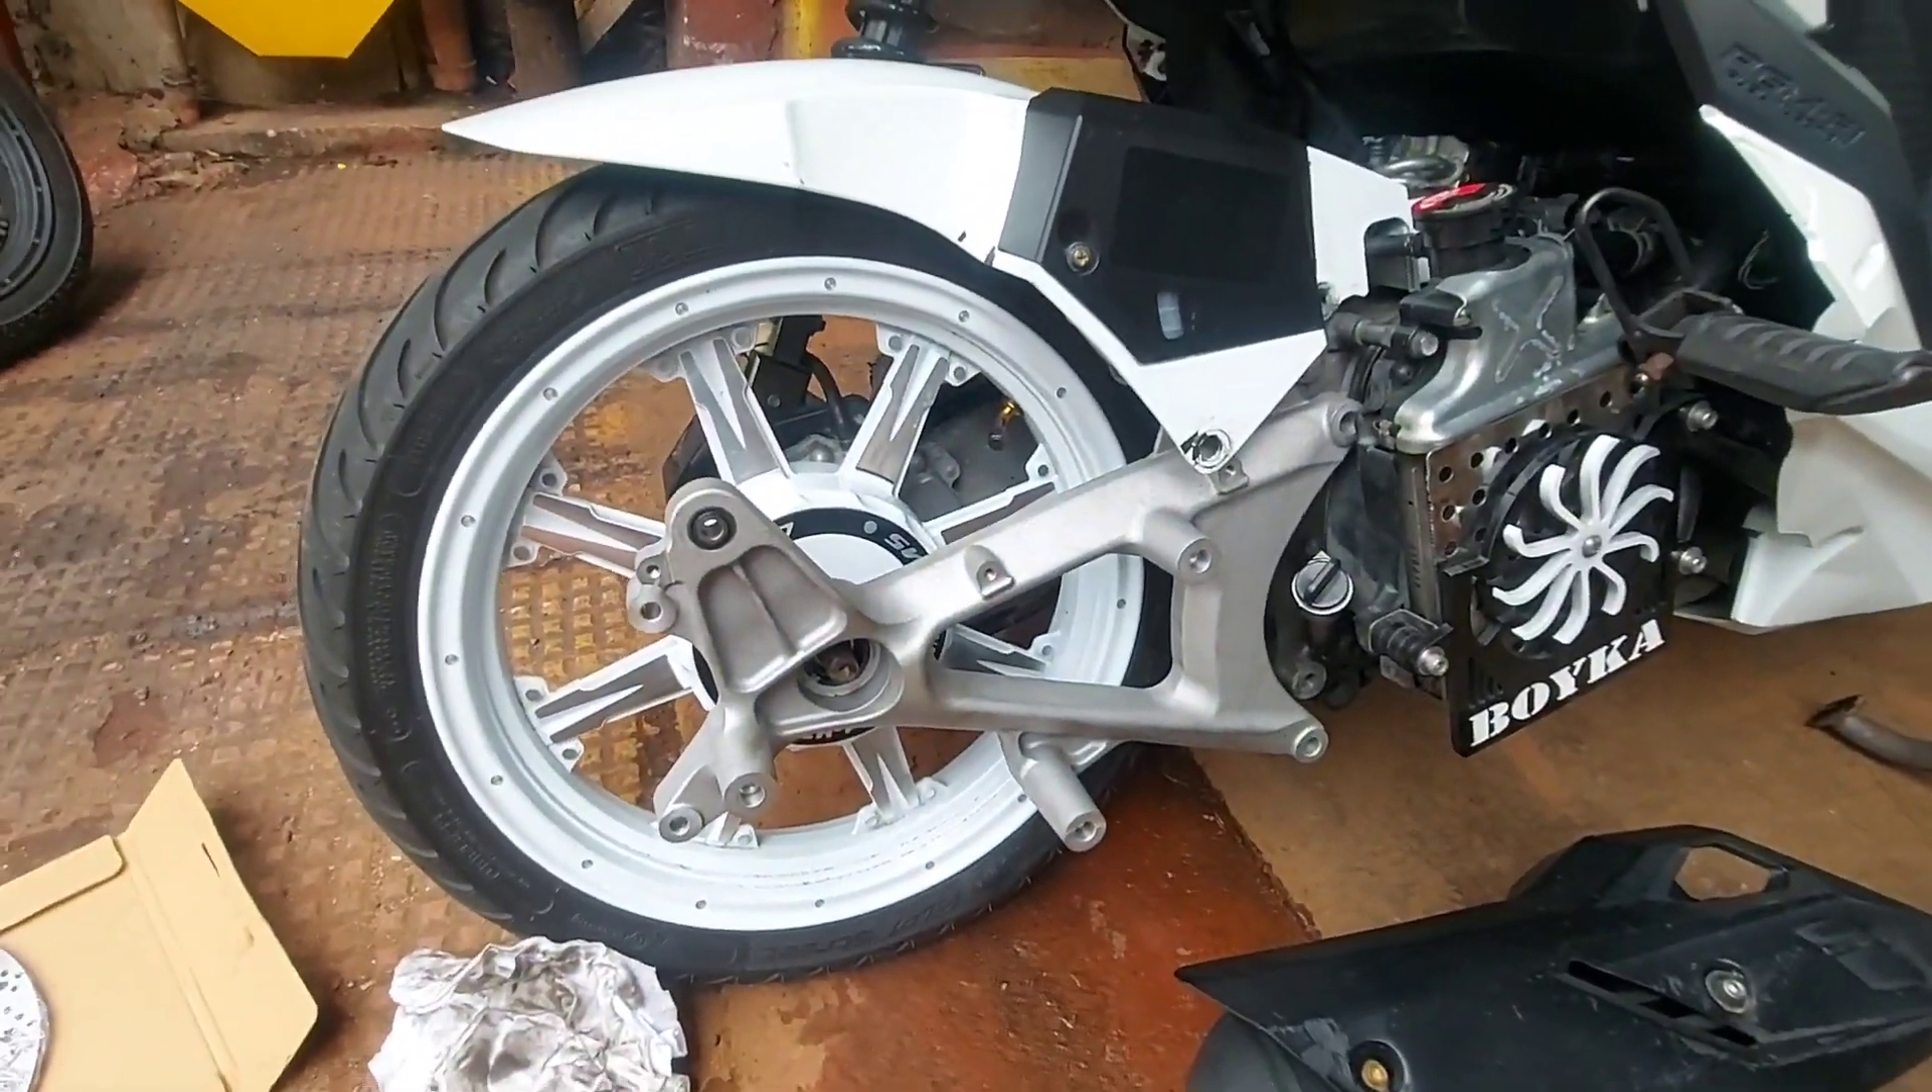Kinabit na yung swing arm ni sir yung pang pcx.